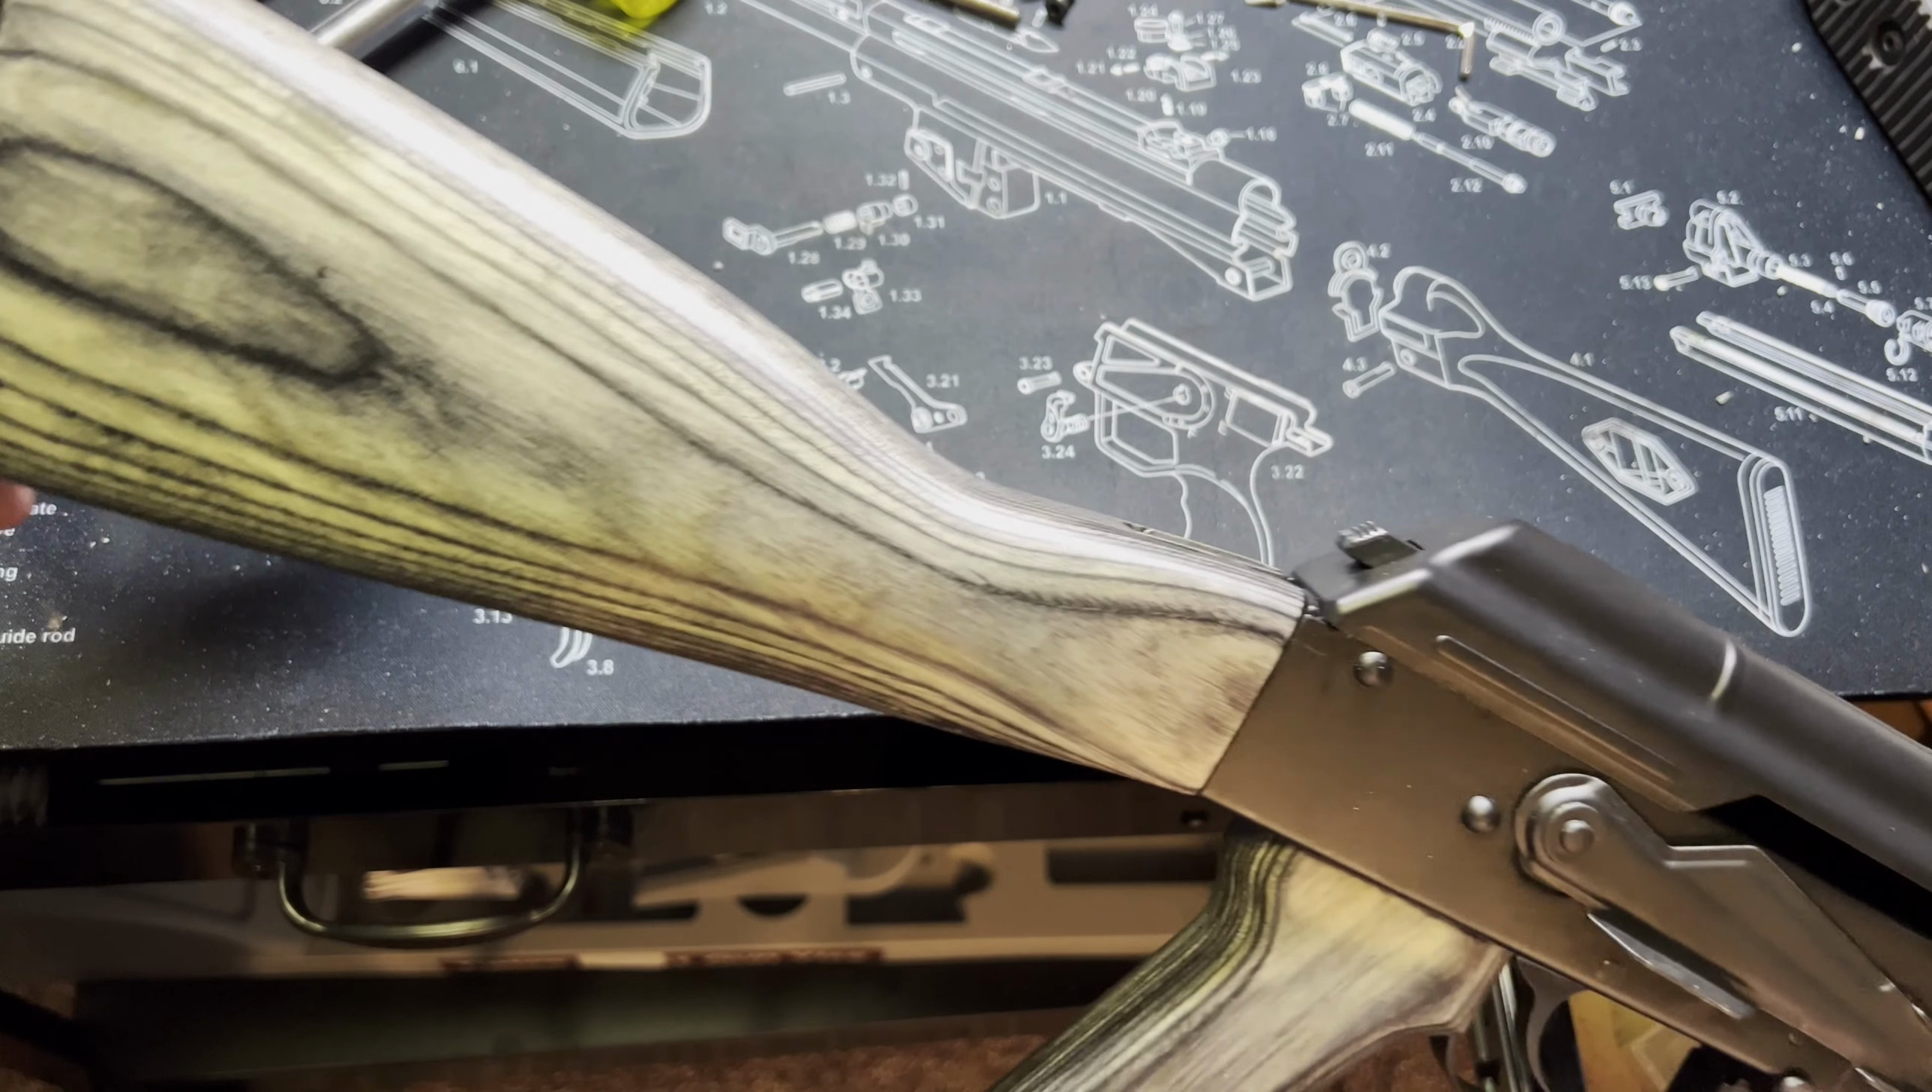Now we got ourselves a new looking AK and it looks absolutely gorgeous especially with this new wood on there.